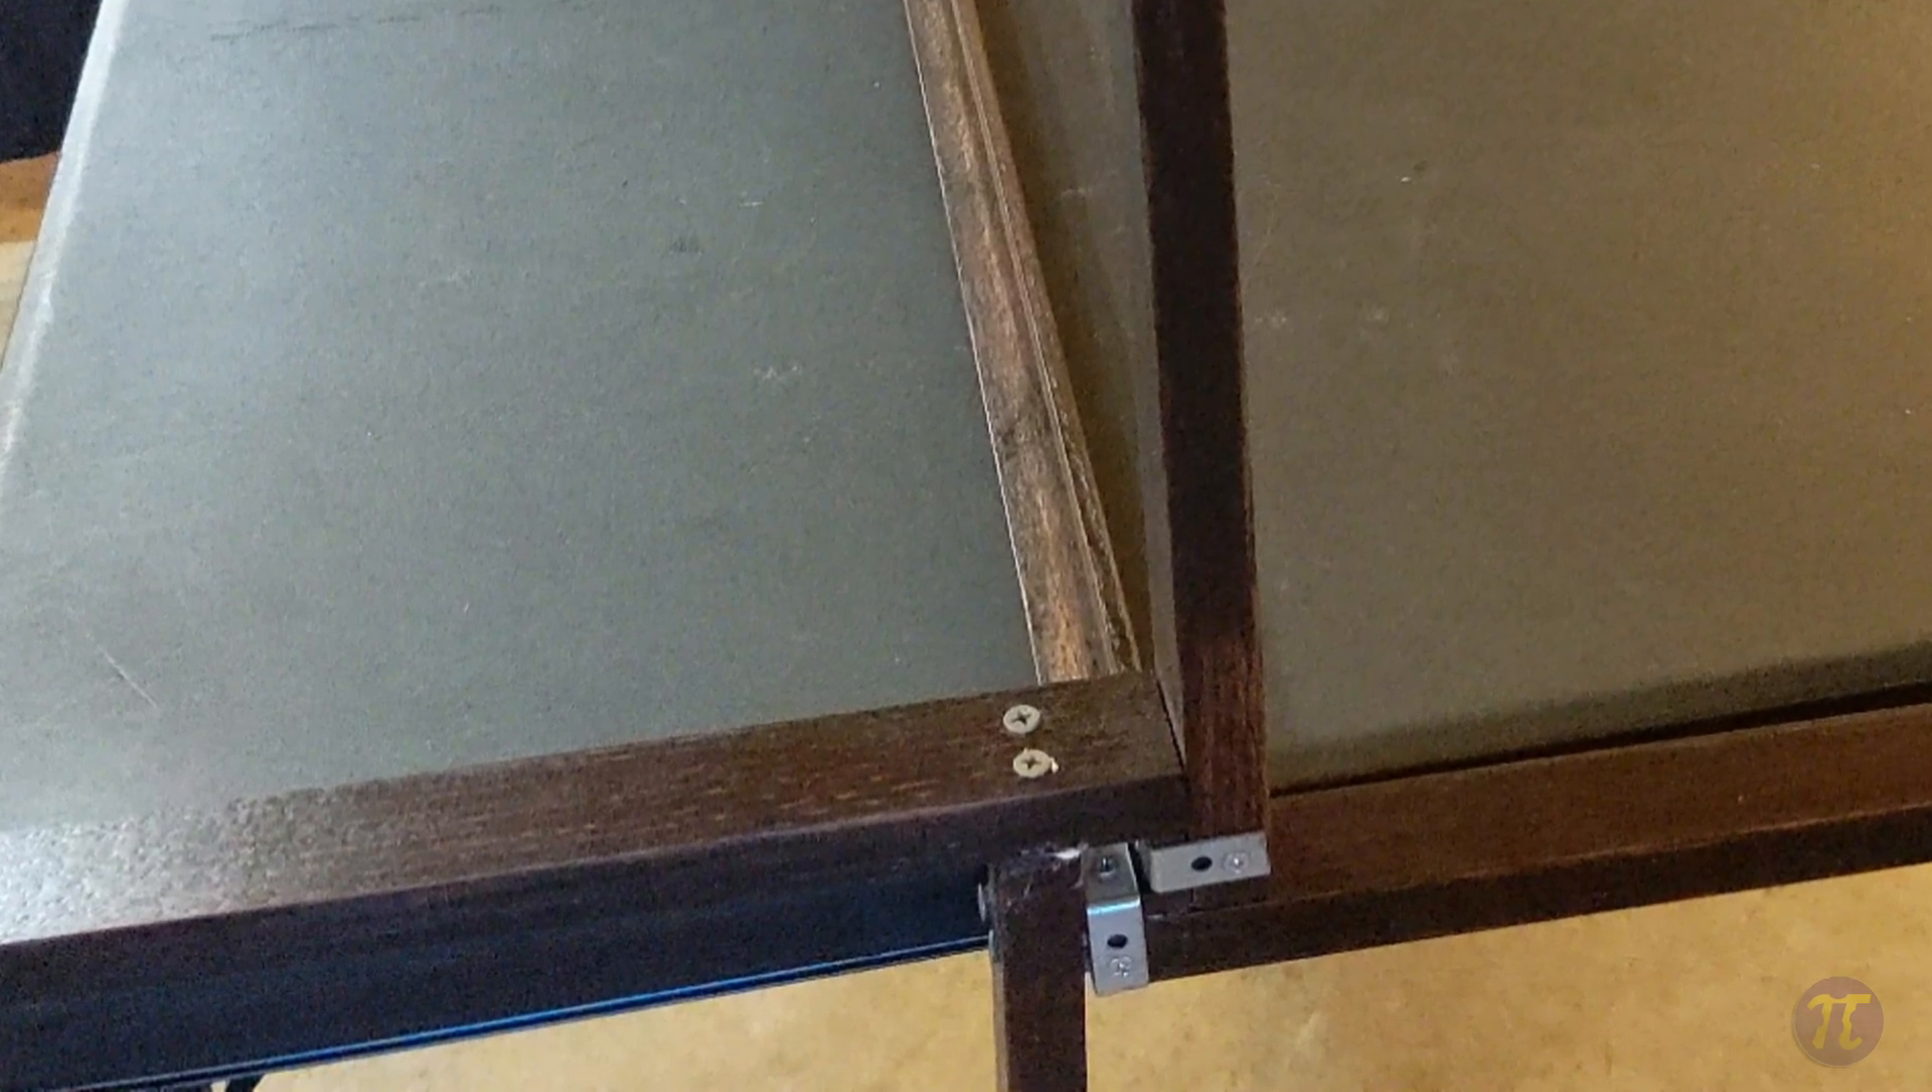Once the first two legs were on I used two wood screws per leg to attach each into their adjacent leg.